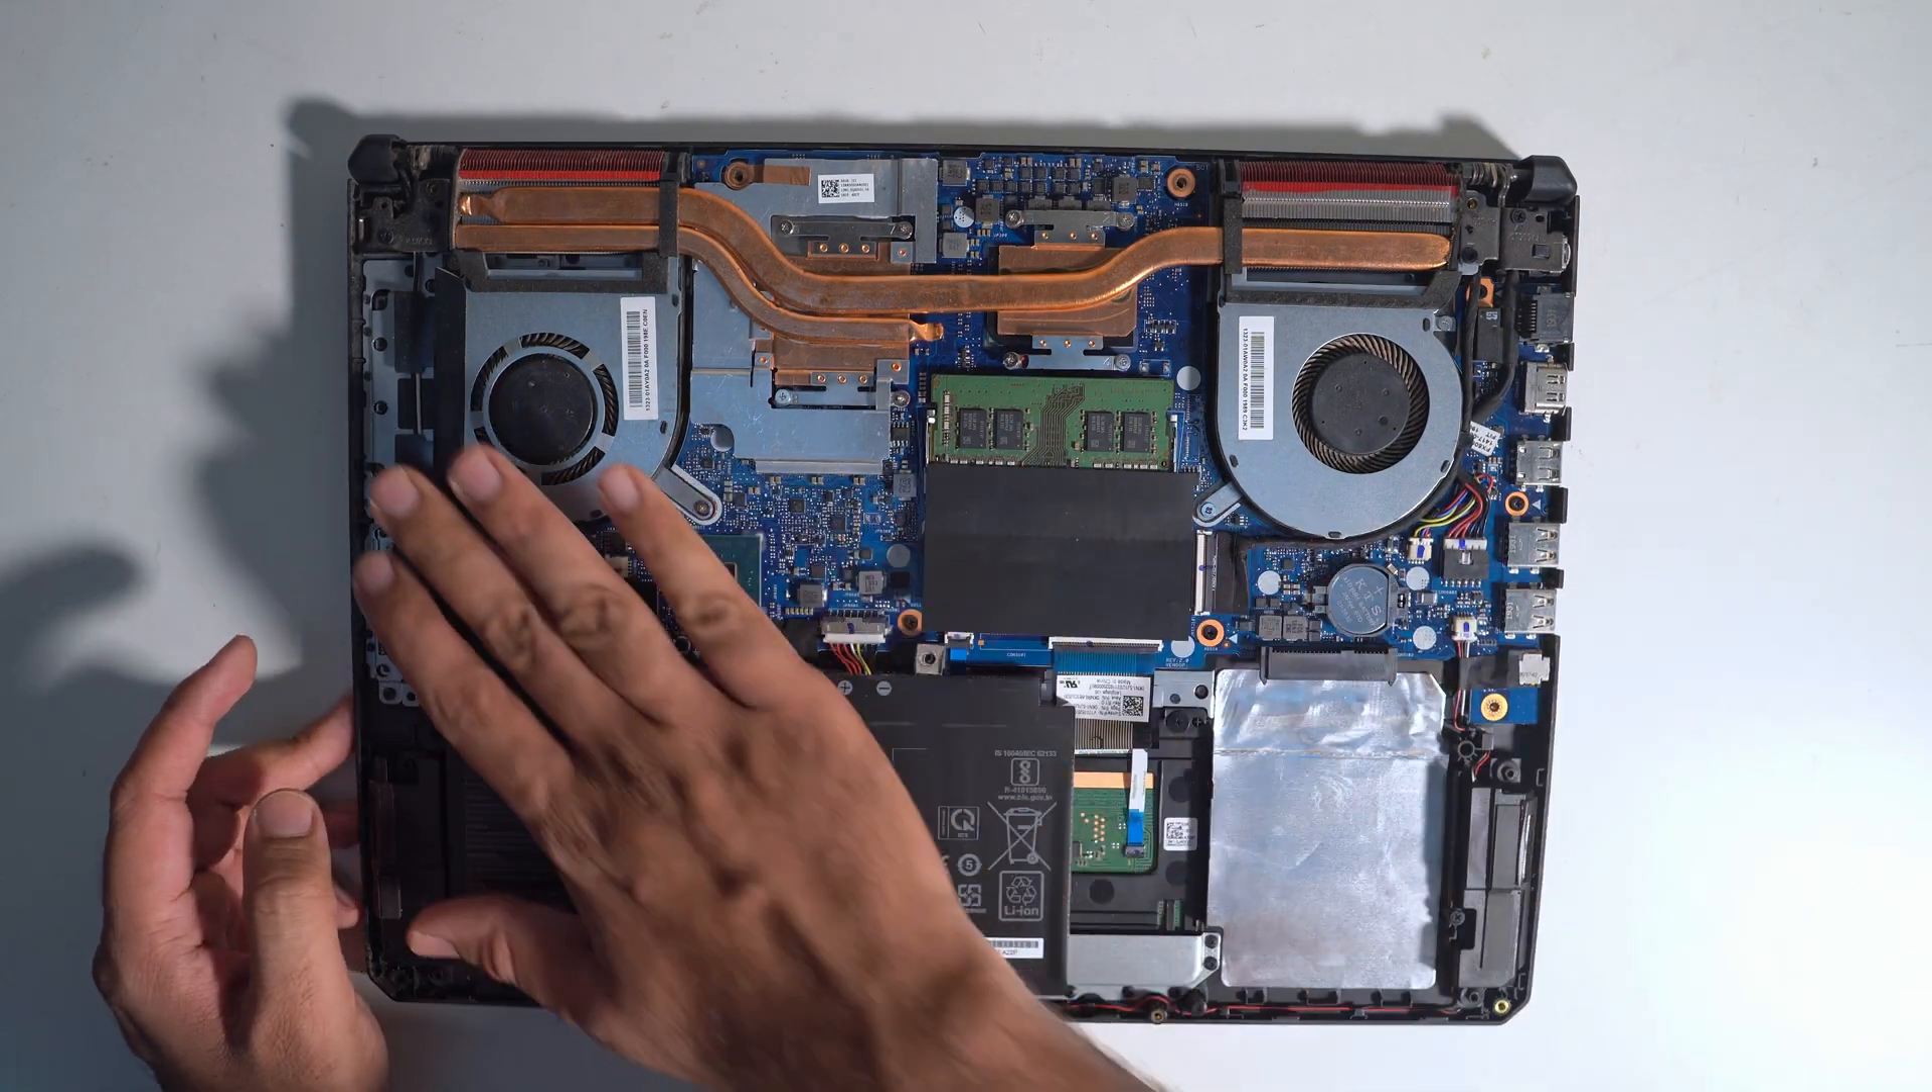There were I guess a total of 8 and 3. So 11 screws were there. I removed all of them. And this back panel is off now.